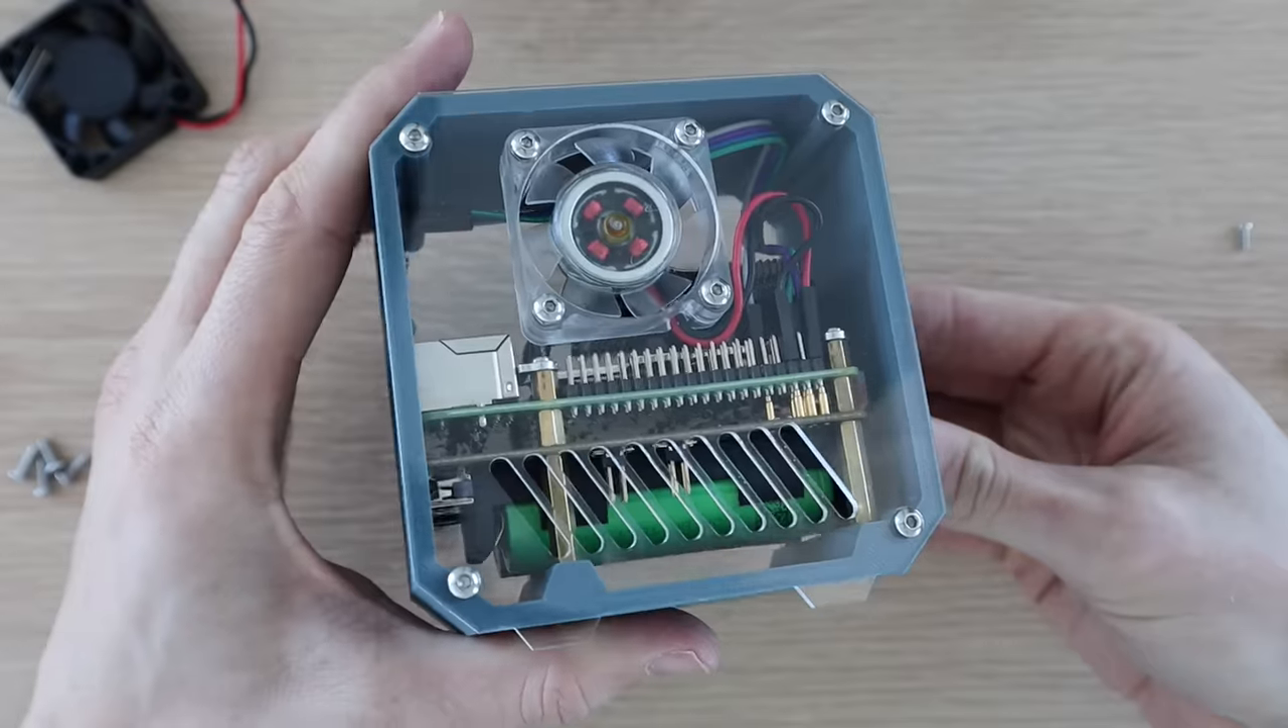I then mounted the fan onto the other side panel and screwed the side panels onto the case using some m3 by 8mm screws.